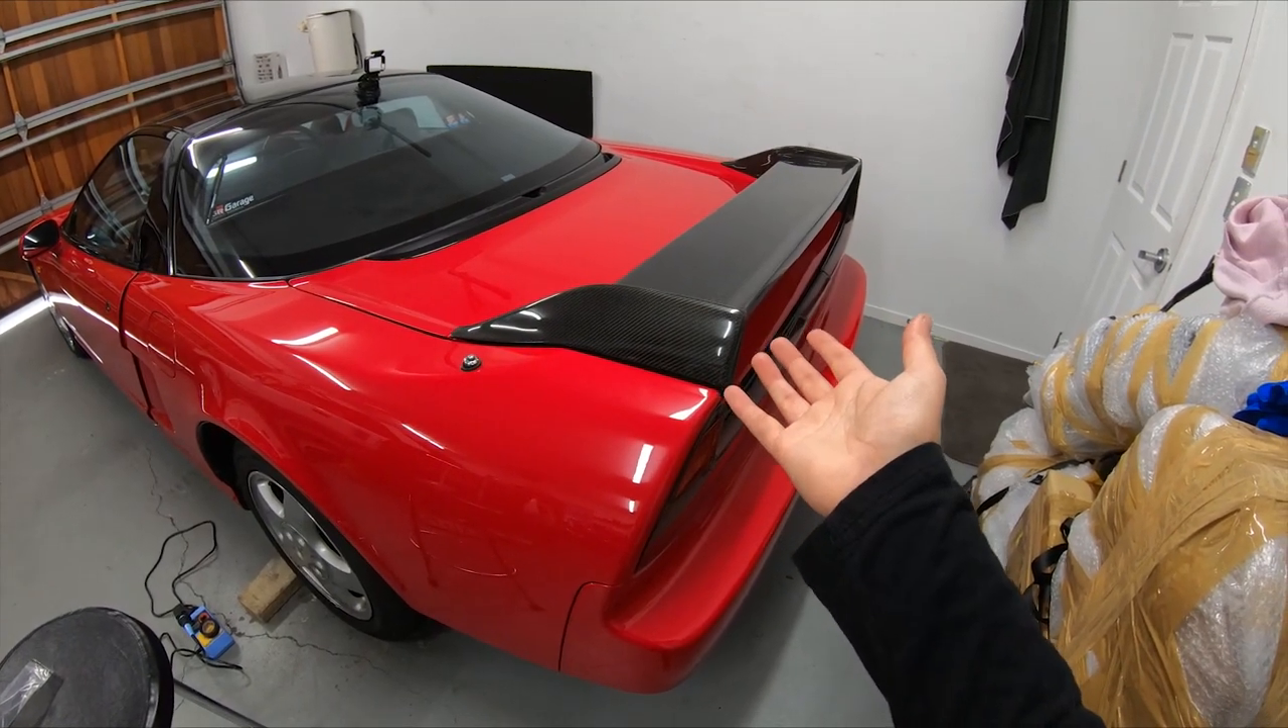There we go we have an installed wing.